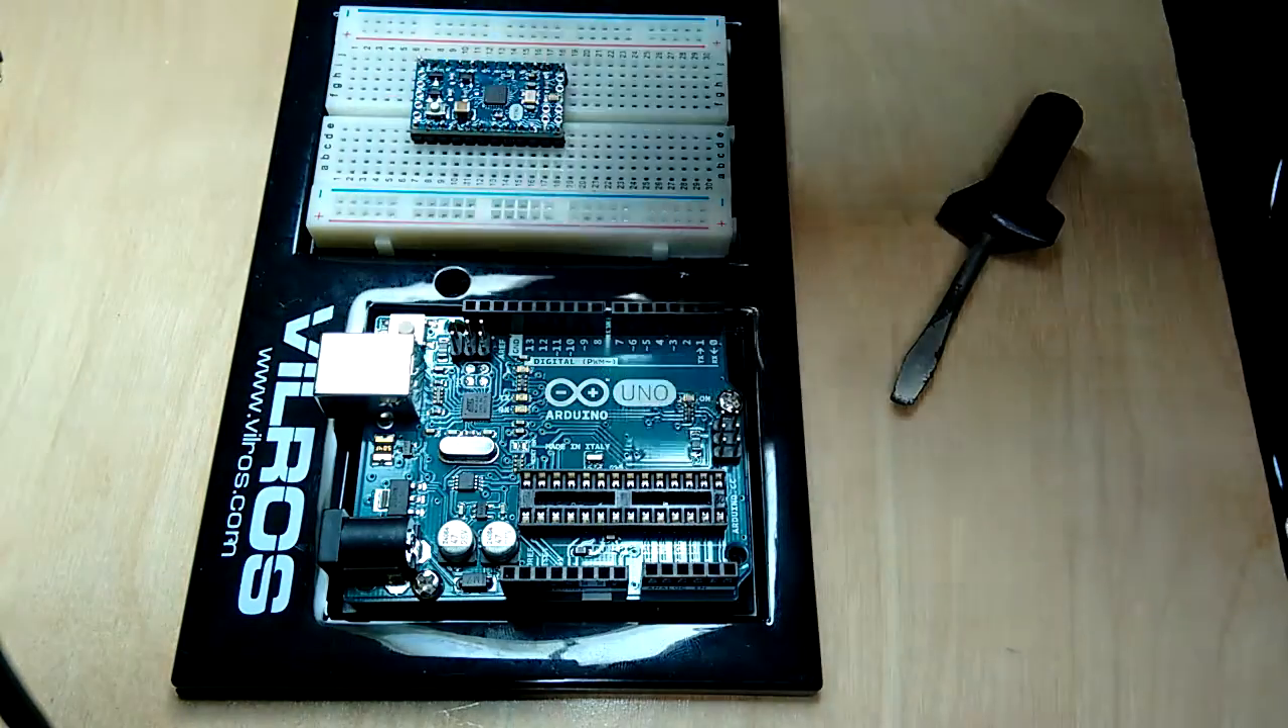We have the chip out of the Arduino Uno.